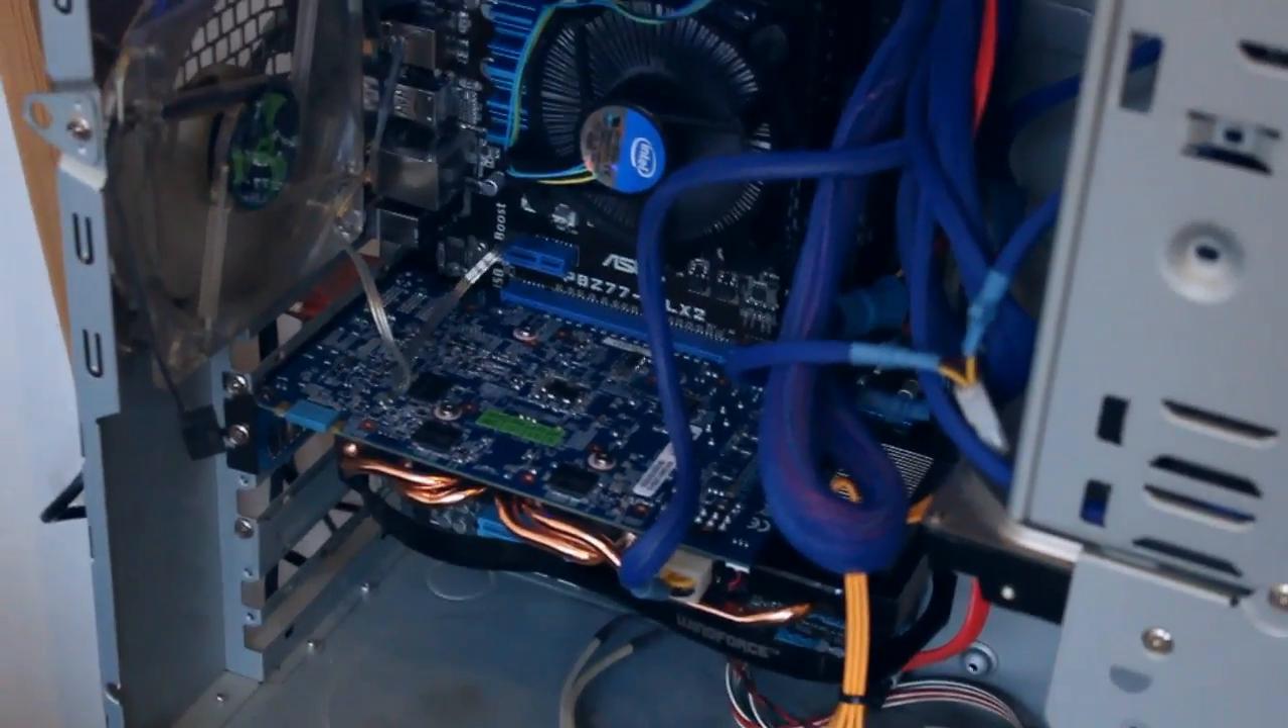It's quite messy. I haven't tied any of the cables back.